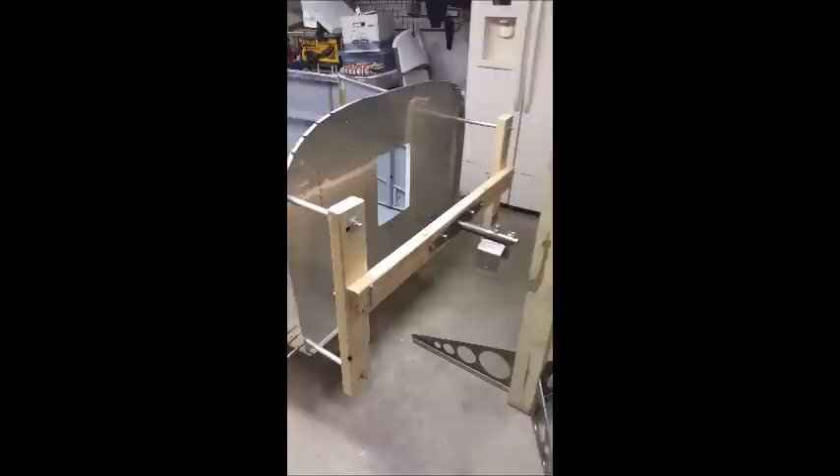So you can see the firewall here and I've actually built a 2x4 frame basically took an 8 foot 2x4 and cut it into three different pieces.